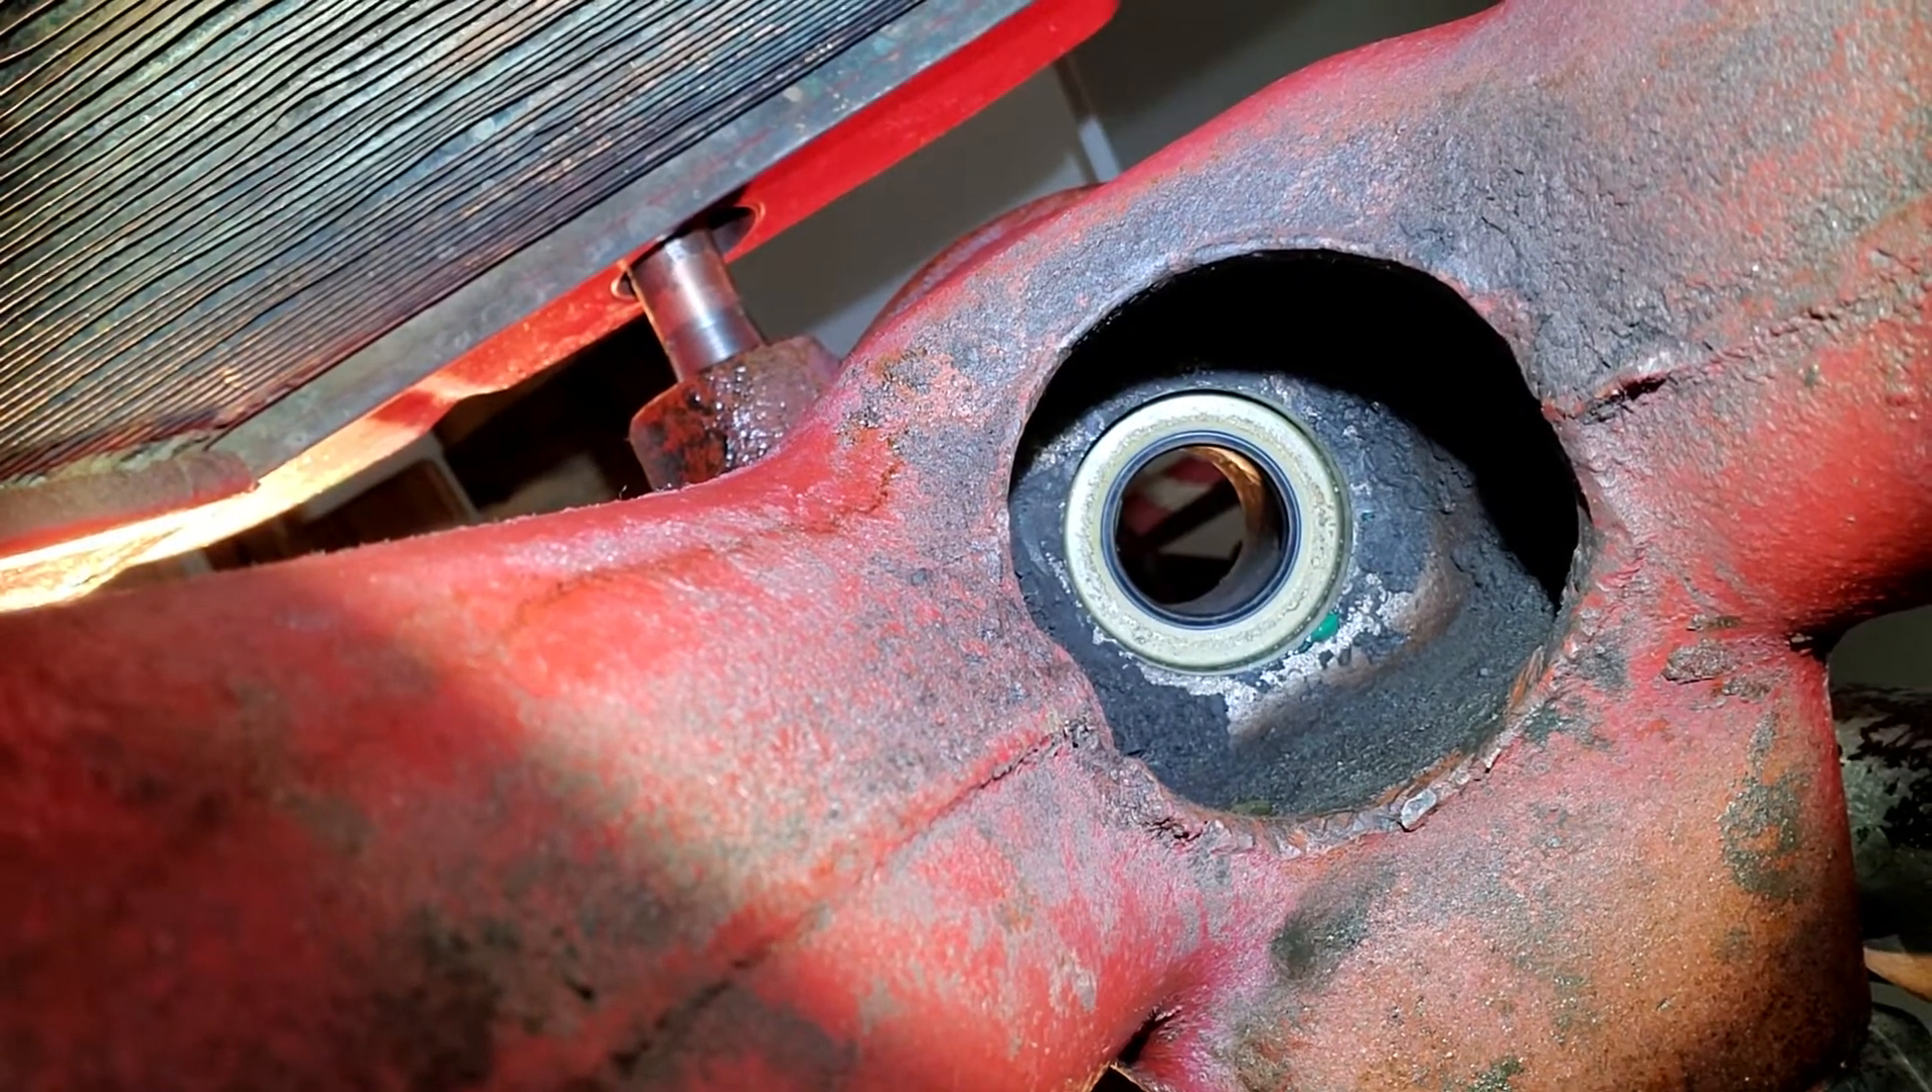Well, look, I can put the camera into selfie mode here and shine straight up the bolster so the camera is looking towards the ceiling now. And you can see that seal in place.